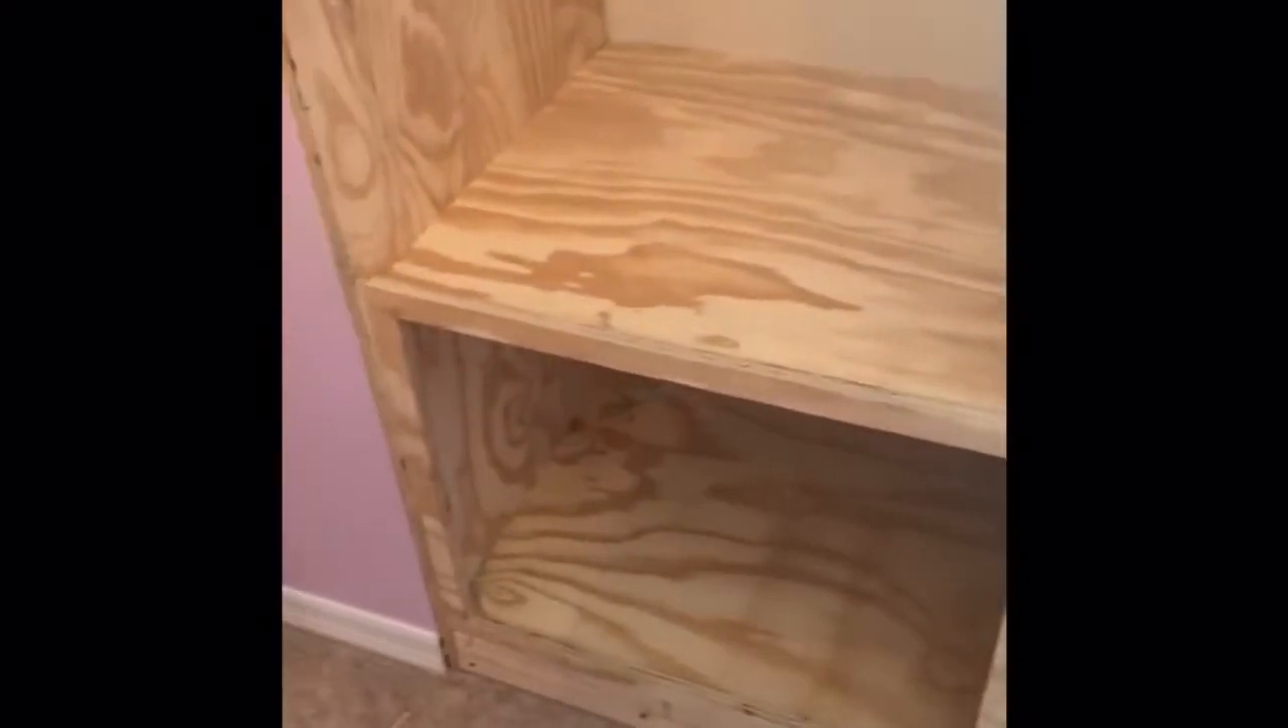At this point we've already framed out our cabinets.